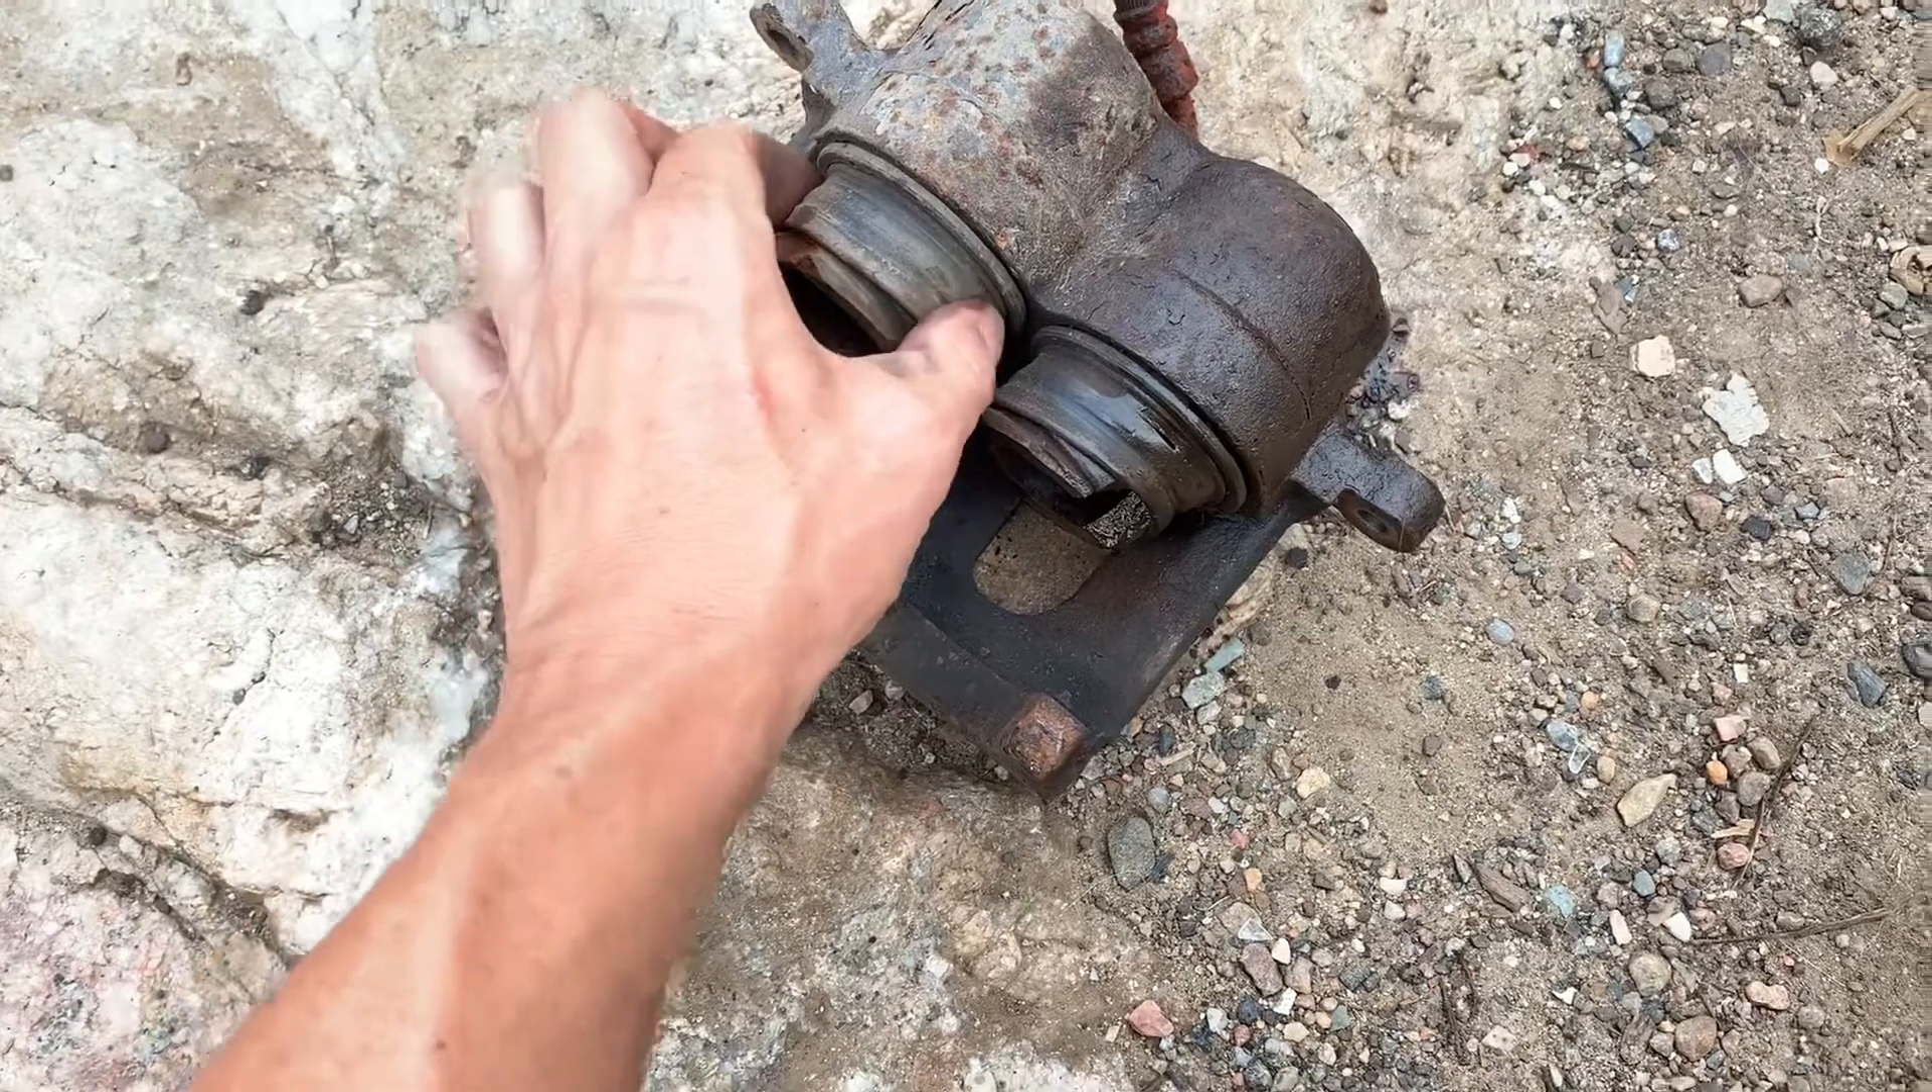These pistons came out way too far beyond their seal.